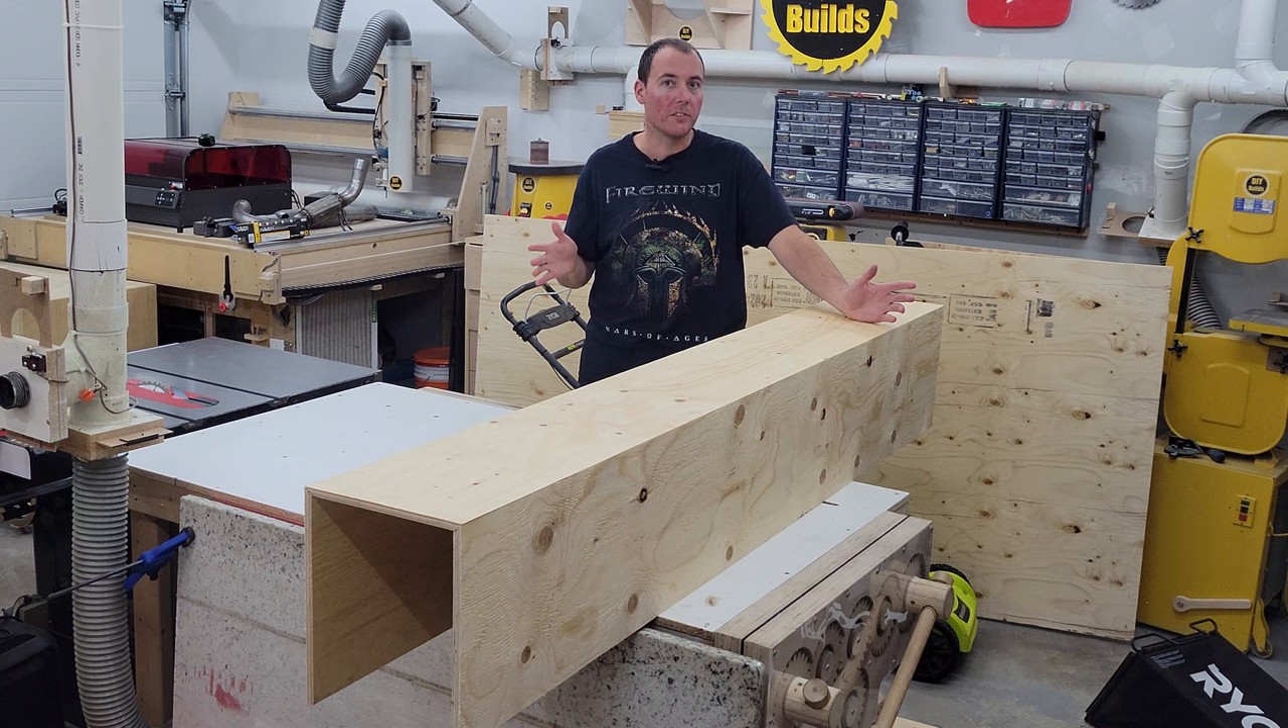So the glue up of the miters is complete I've taken the tape off.